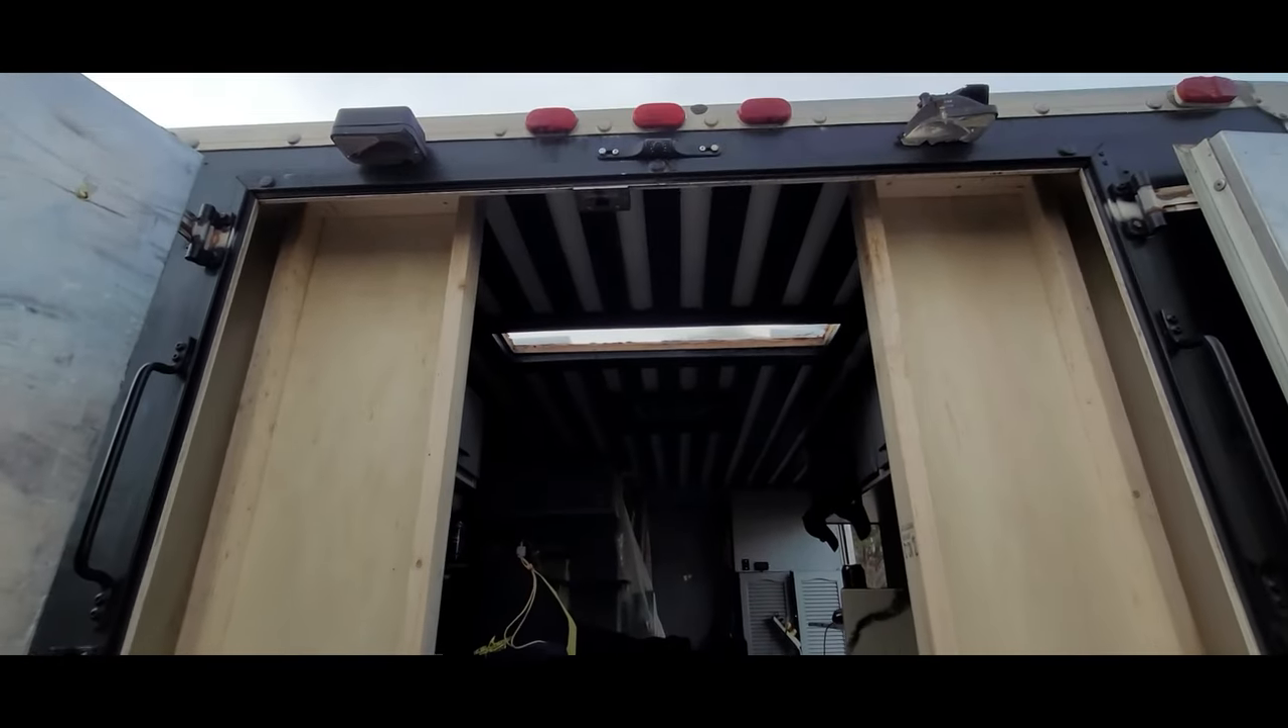Okay, so now we have both of the sides of the wall installed.